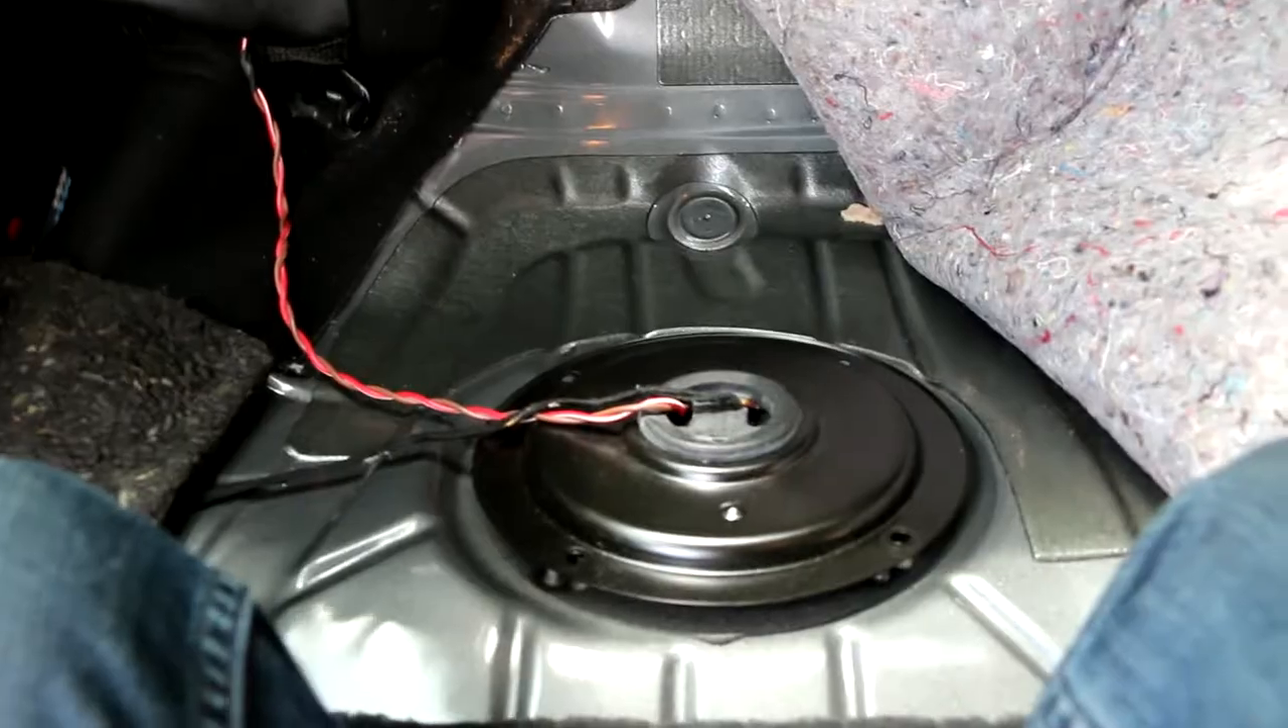Alright, we got the mat up.